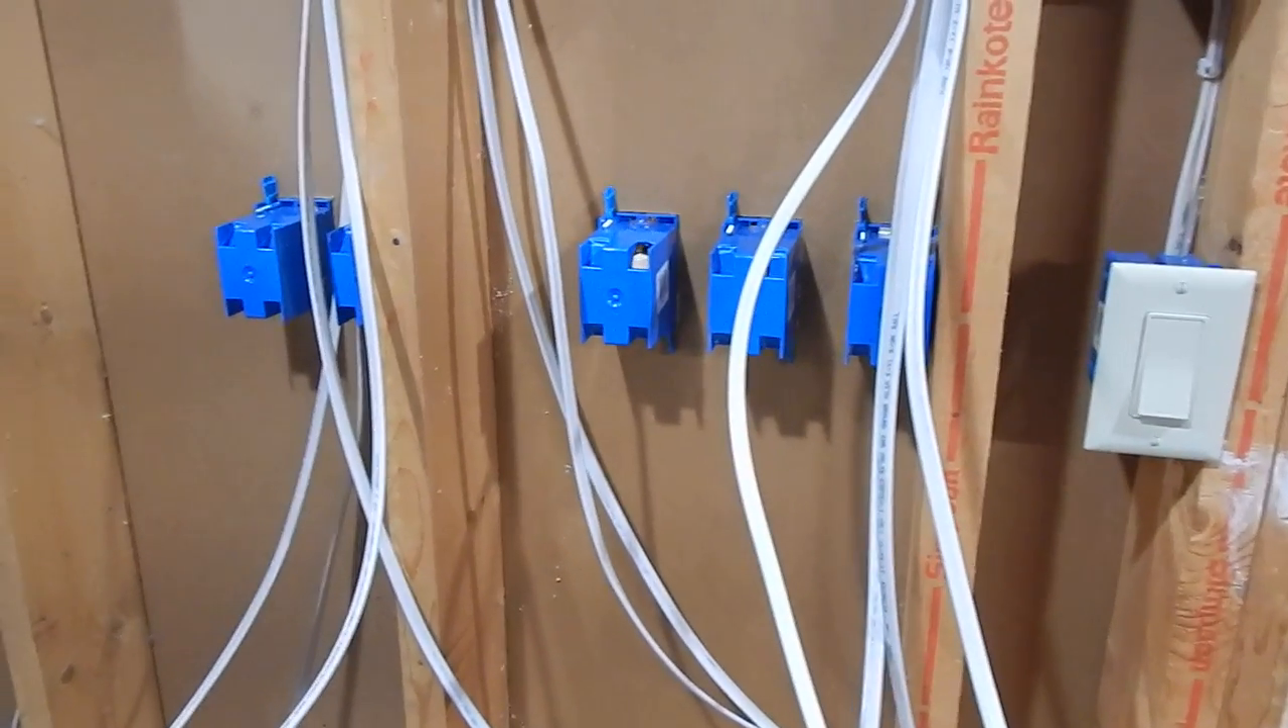Here on the other side I have pretty much all the wires run down, so it's really just stripping them back, stuffing them in the boxes, and then making up the boxes to finish this off.